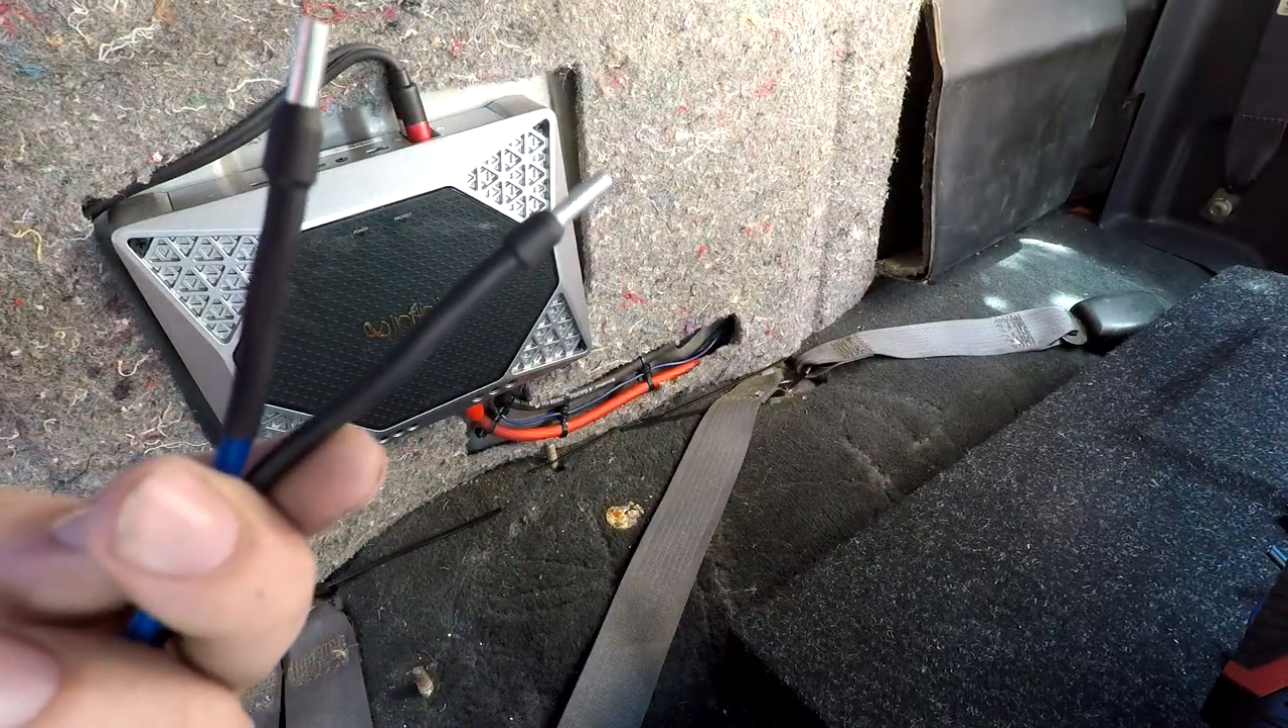With a little editing magic, we now have our ferrules heat shrink to our speaker wire.